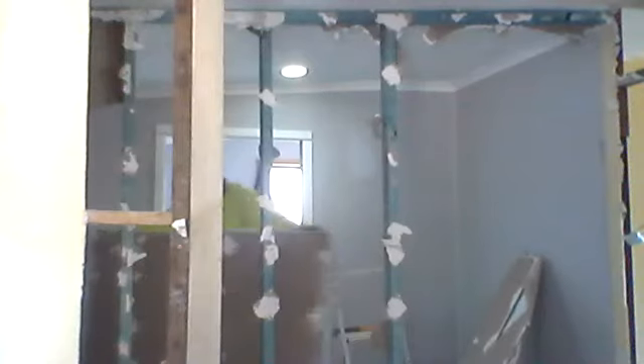As you can see we've broken through that wall, that false wall that was there.